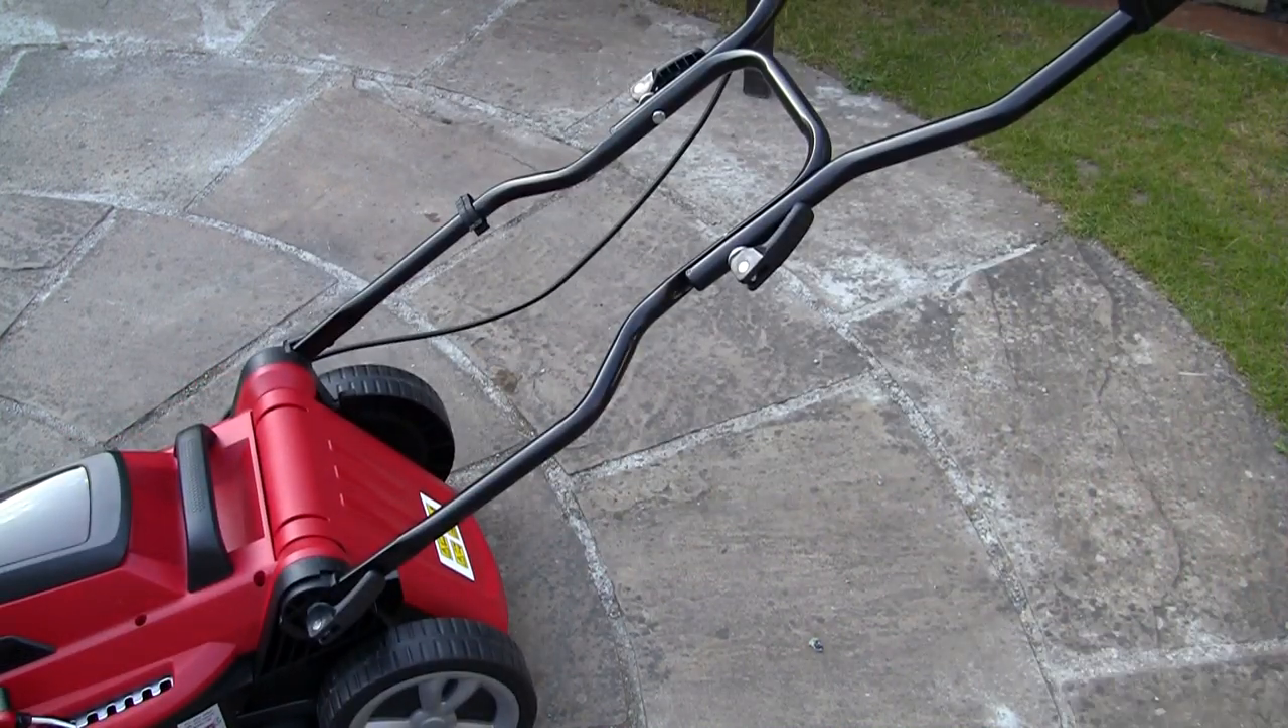Get this whole thing tightened up. And the whole actual handle is now assembled.